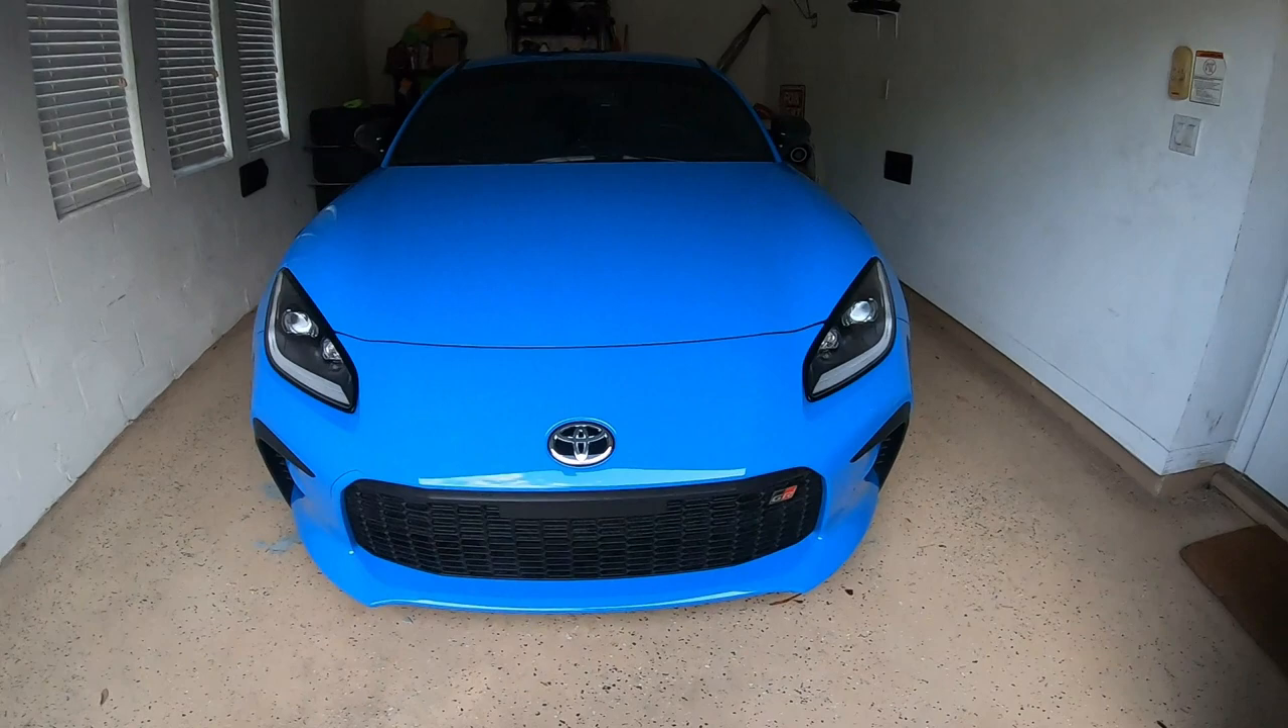We actually got the bumper put back on now. It was probably the most painful thing out of this whole process, but everything's on, tightened up.